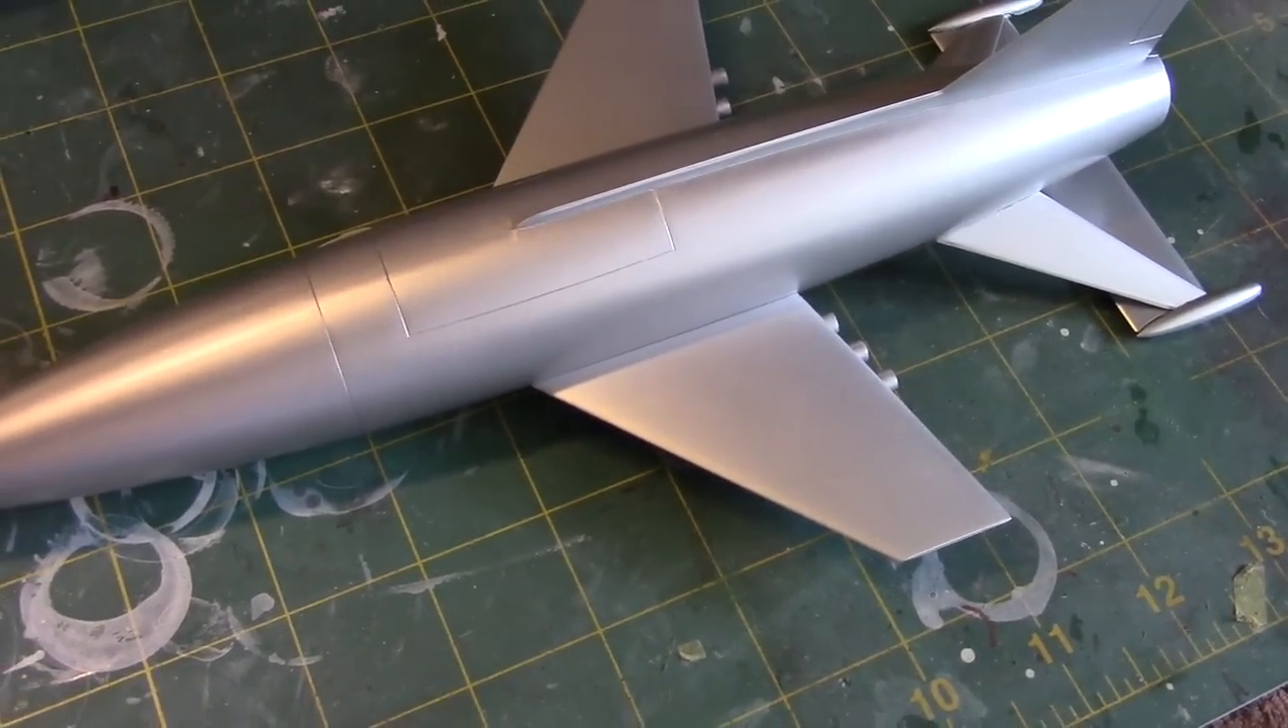Okay, so the ship has been assembled and also has been painted.